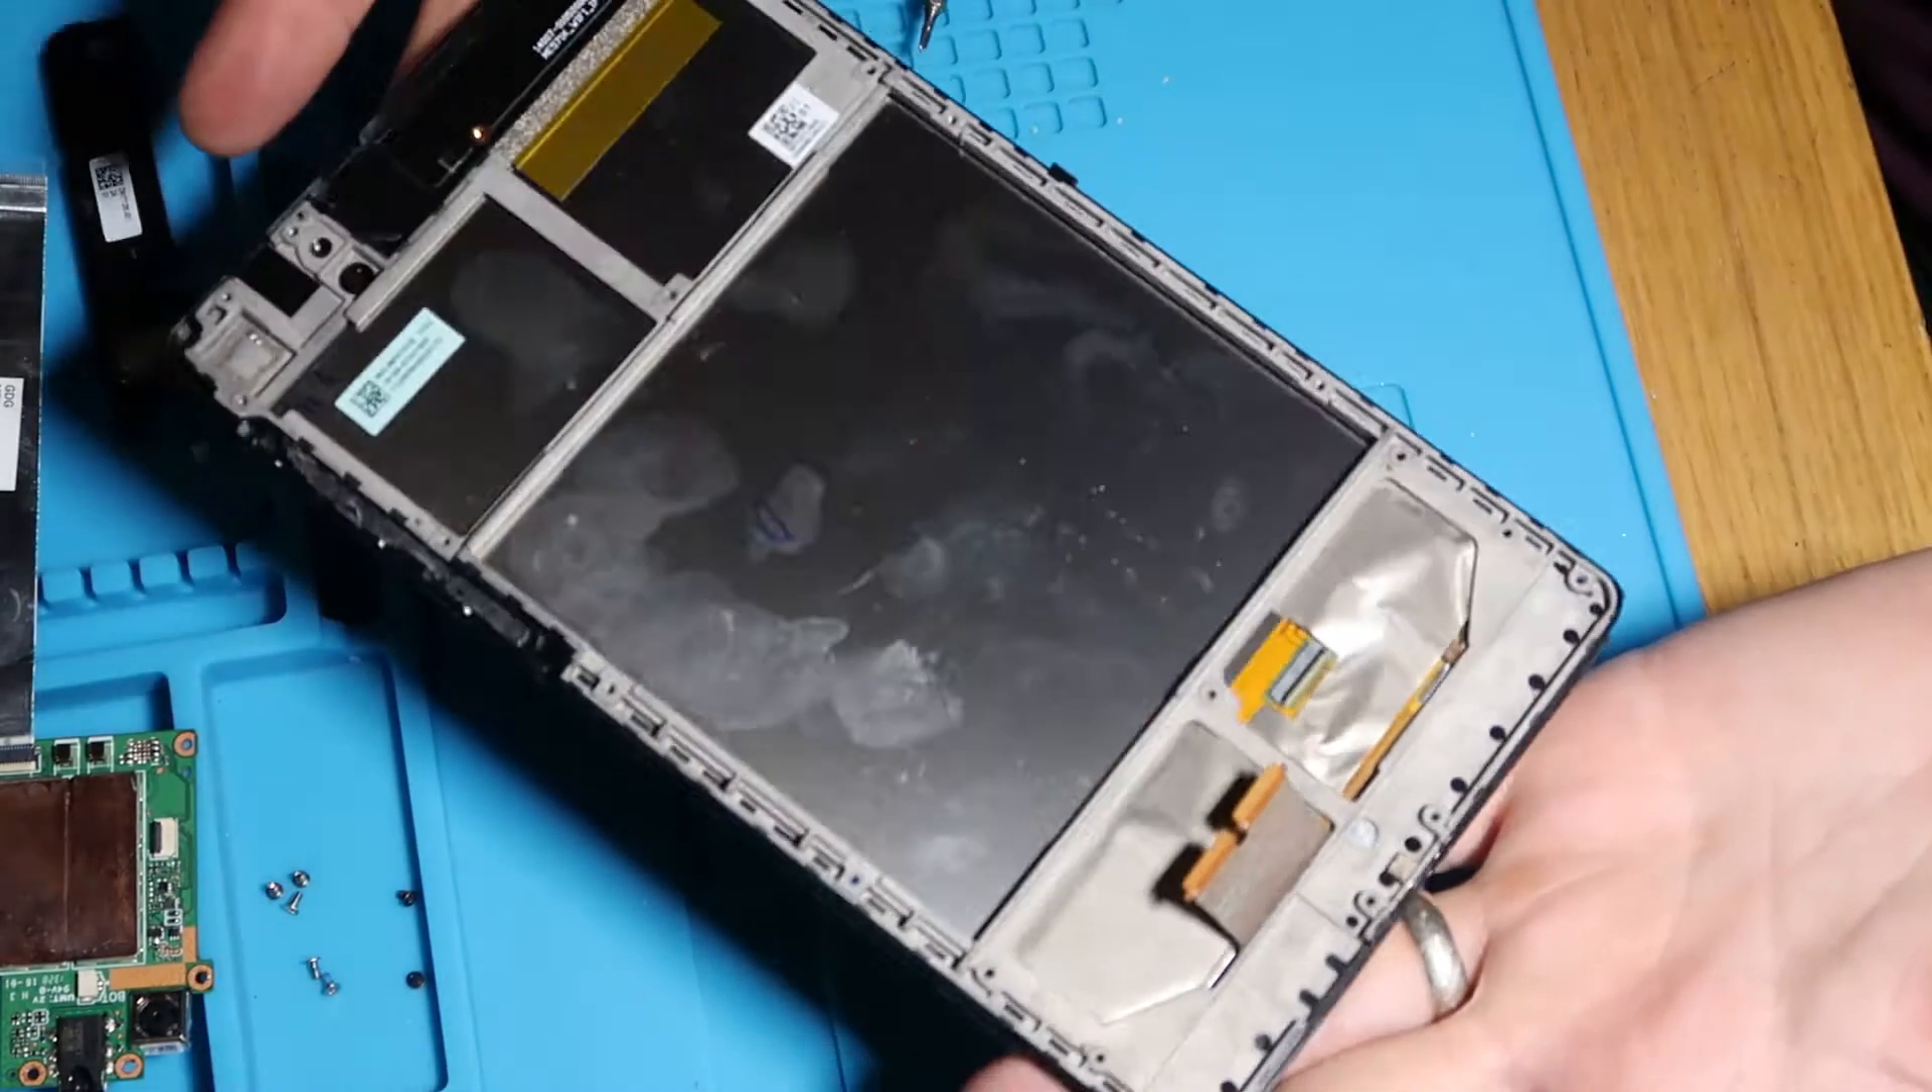That is our old assembly done. All the components are out now.